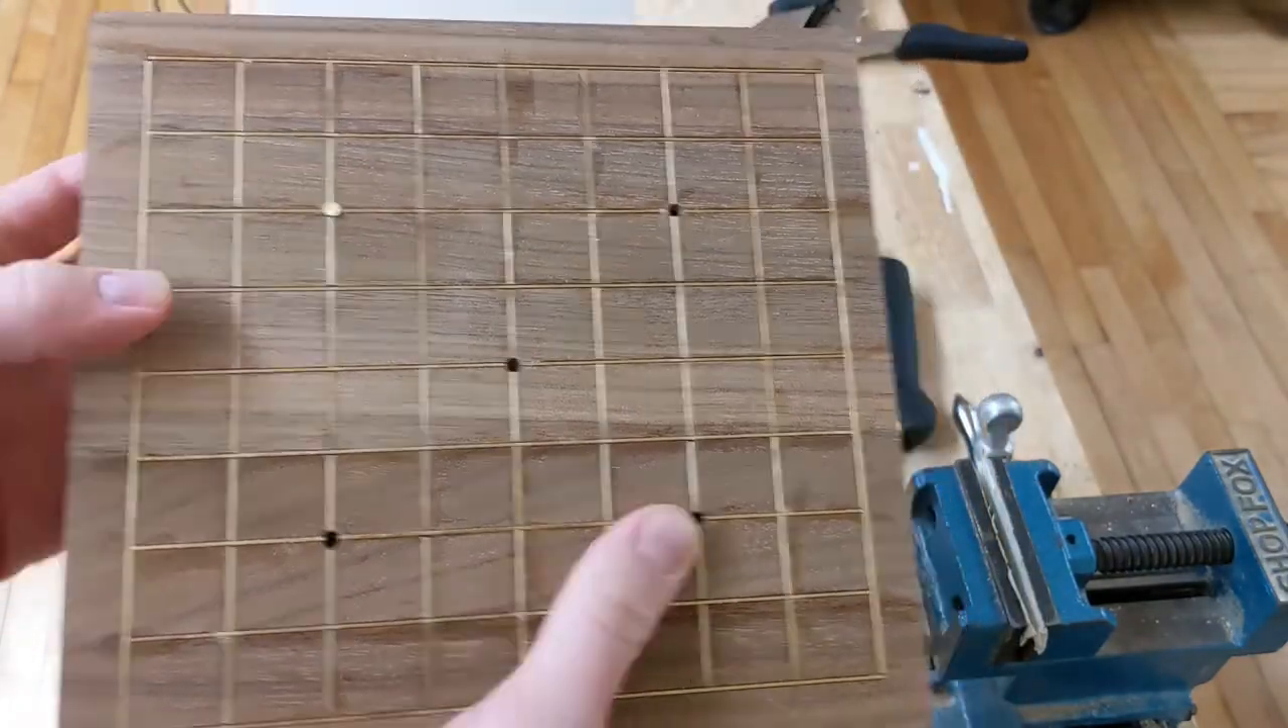So I'm at the point of adding the star points to the go board, and I got the wires inlaid here.